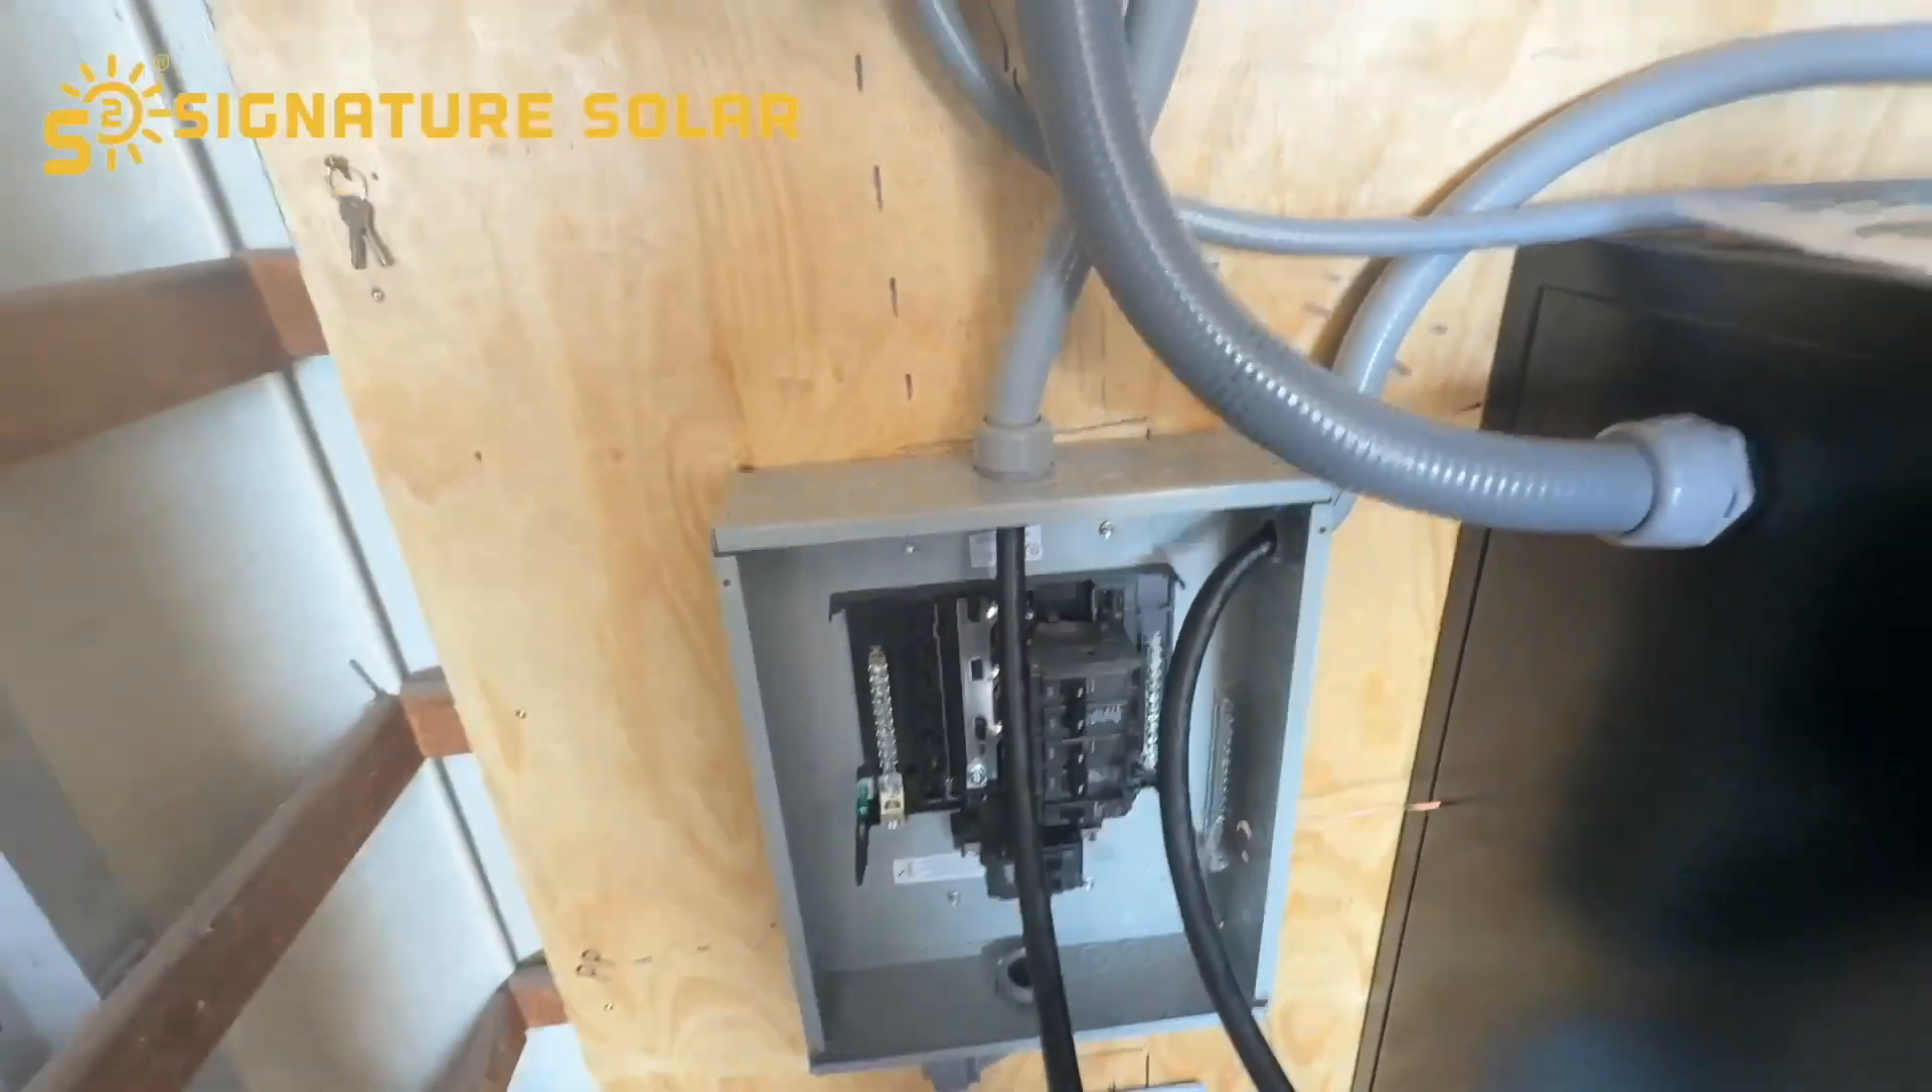Okay so from where we left off i went ahead and added the uh conduit line all the way over to my uh sub panel.